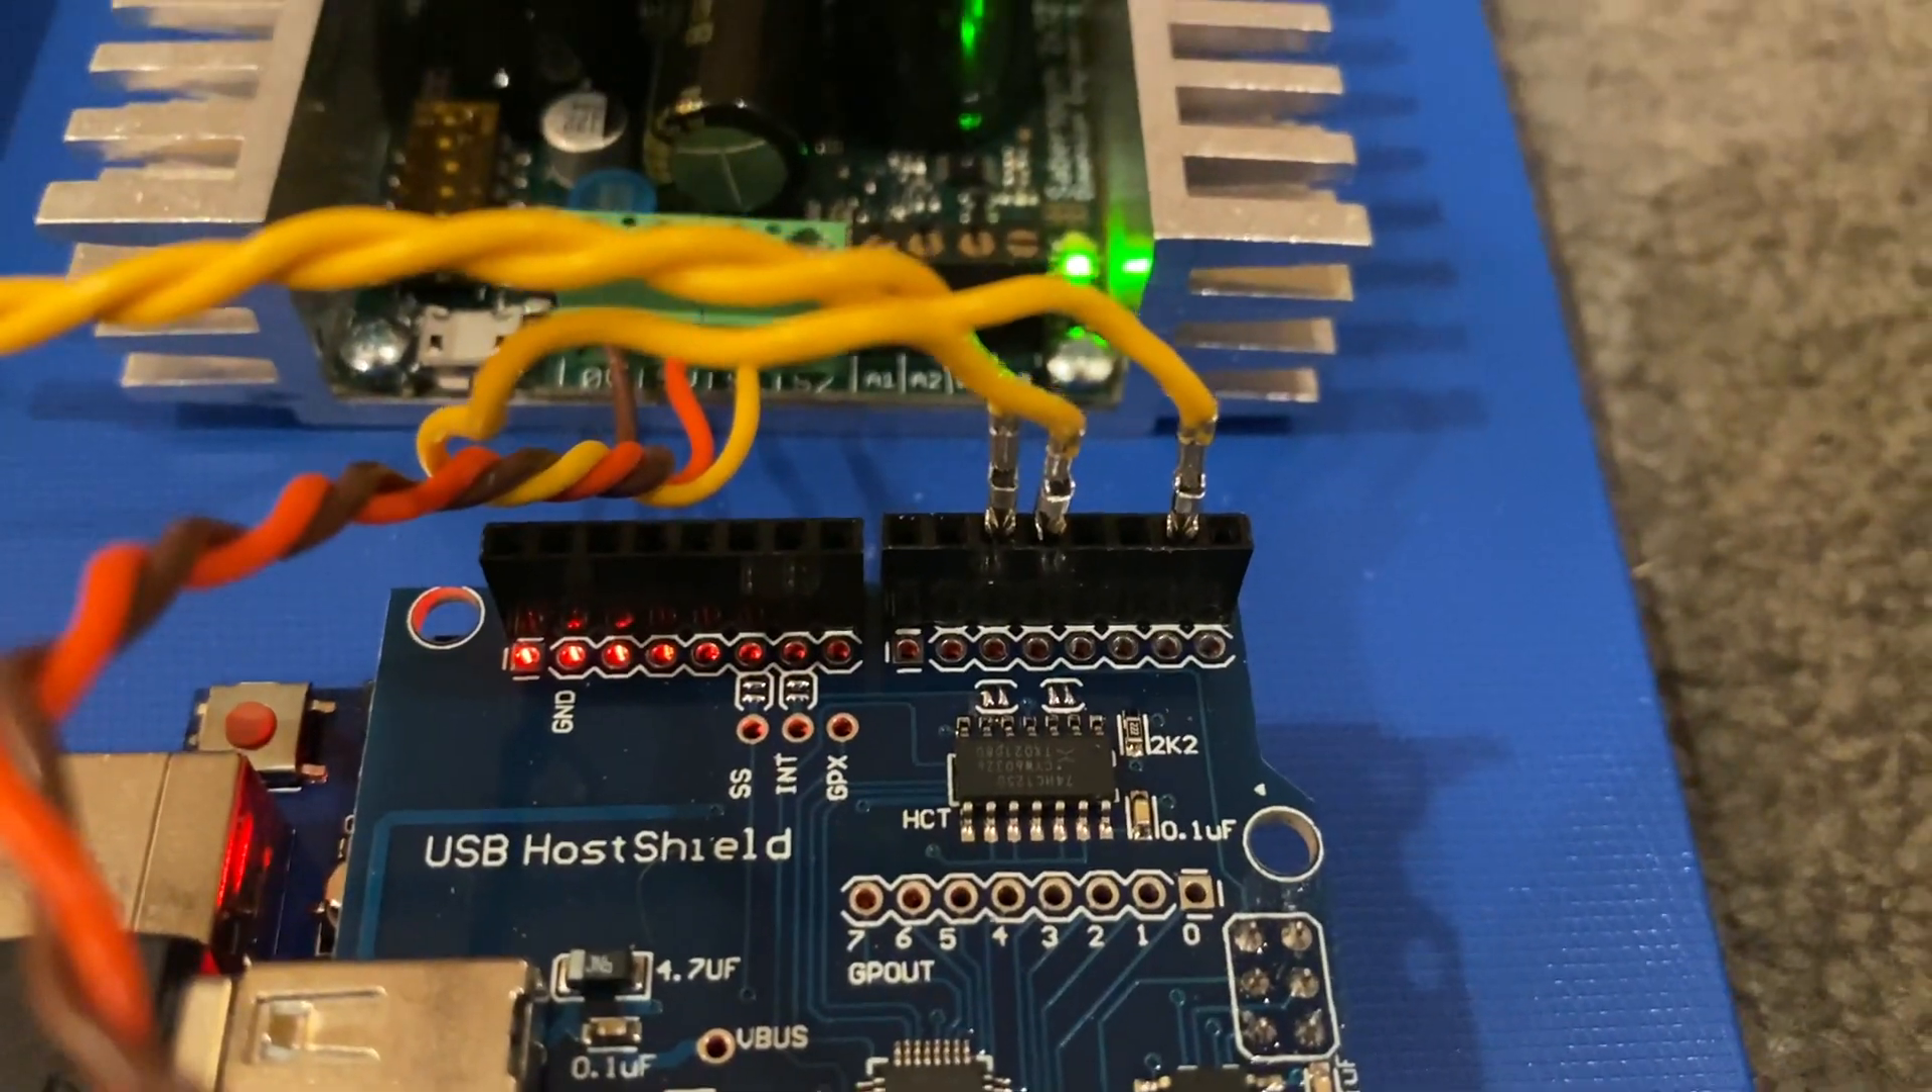I haven't put the plastic shroud on the pins yet.